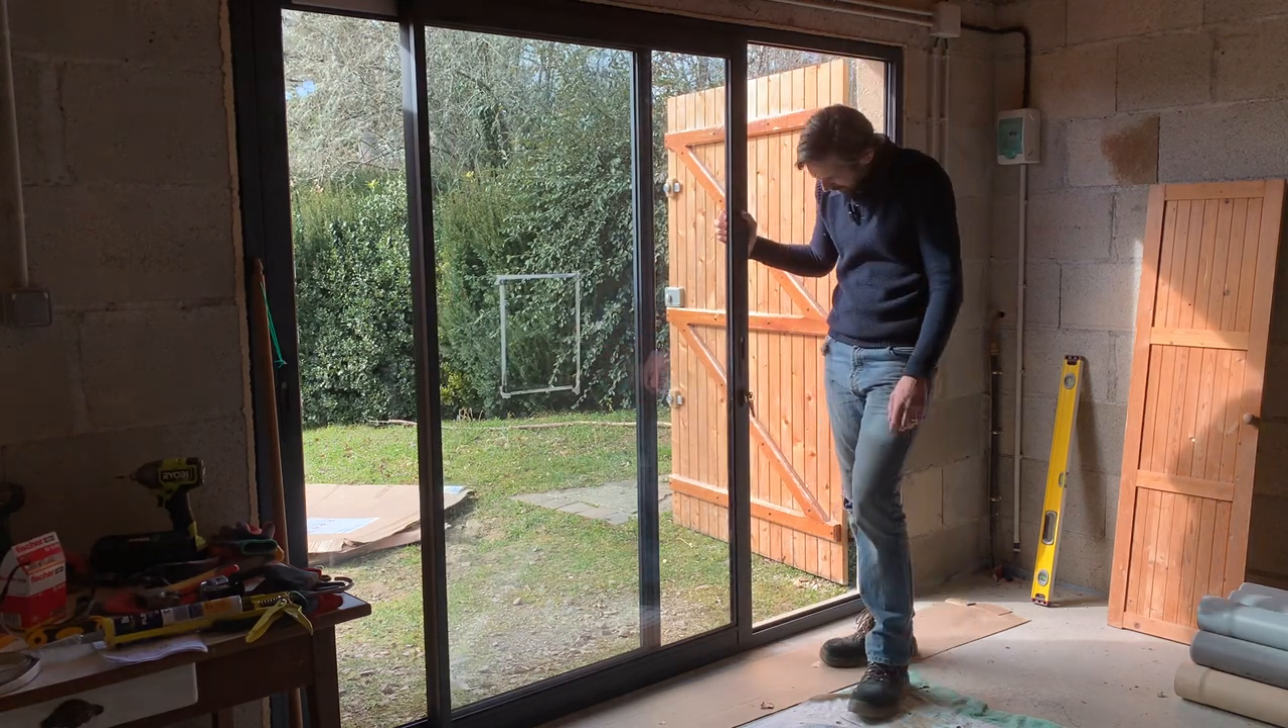We've managed to get the doors in and they're looking really good.